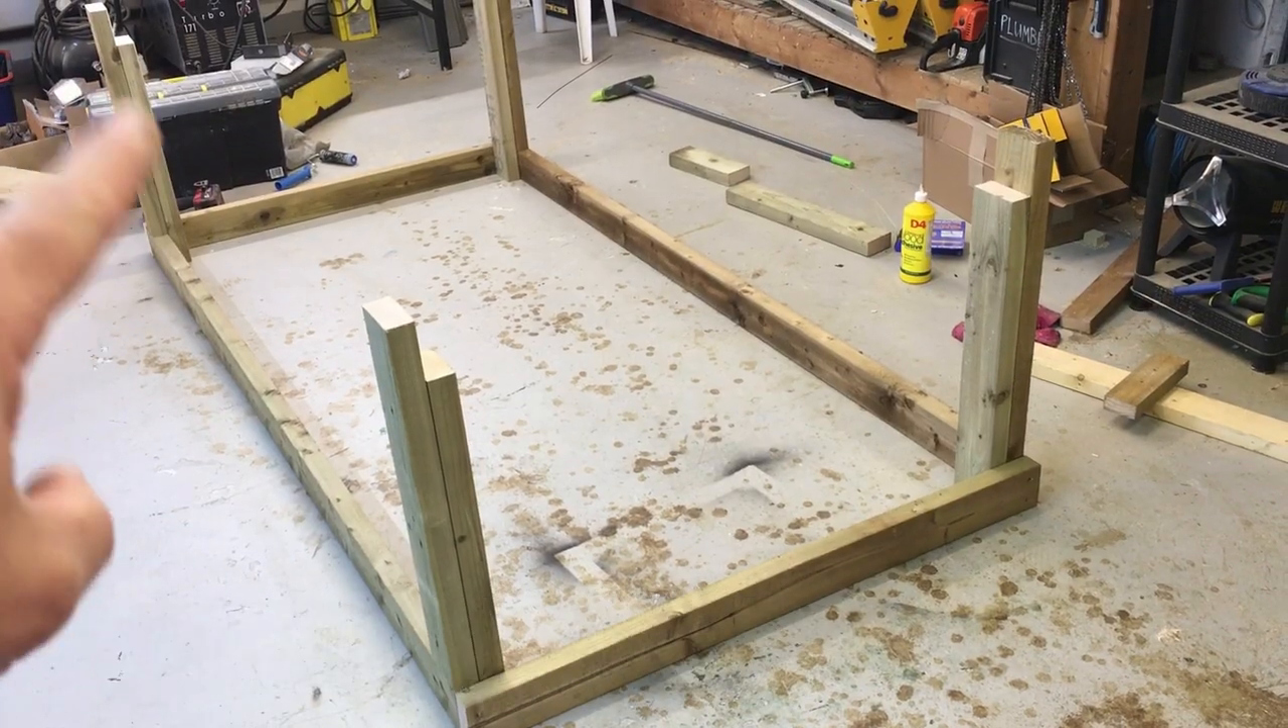I'm just putting the corner legs in at the moment.